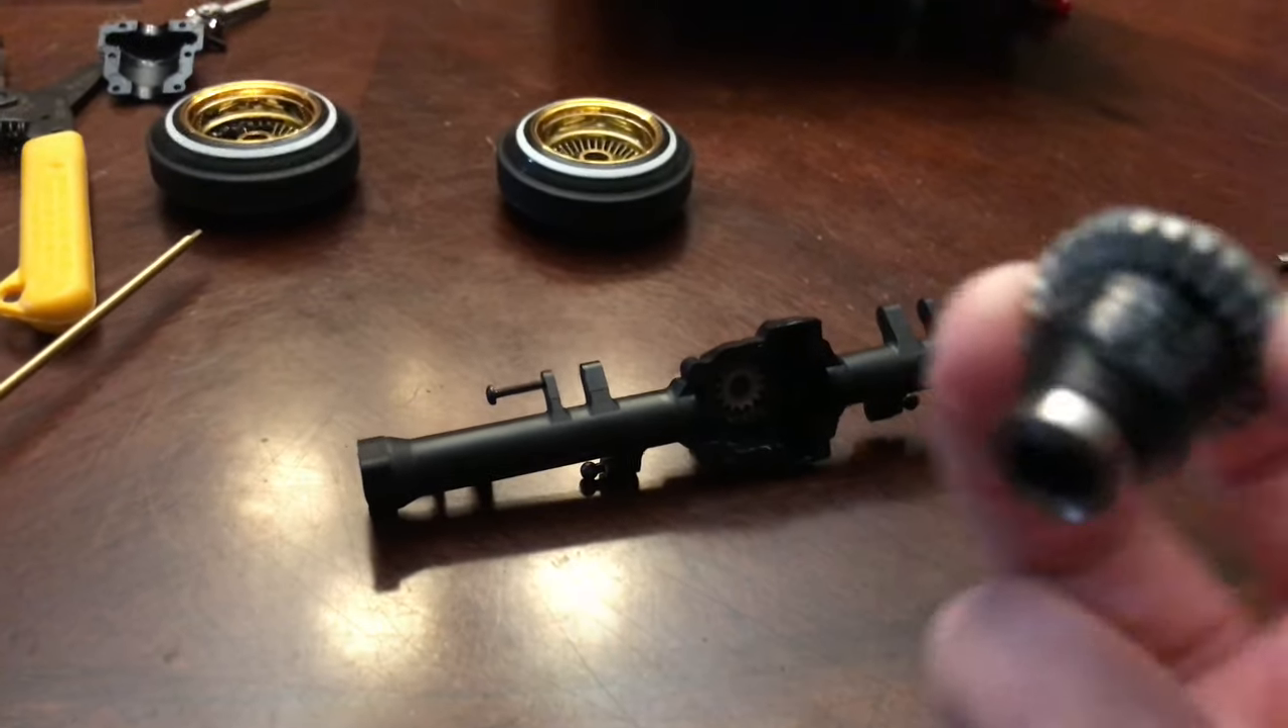All right, and that gear is out of the rear end.